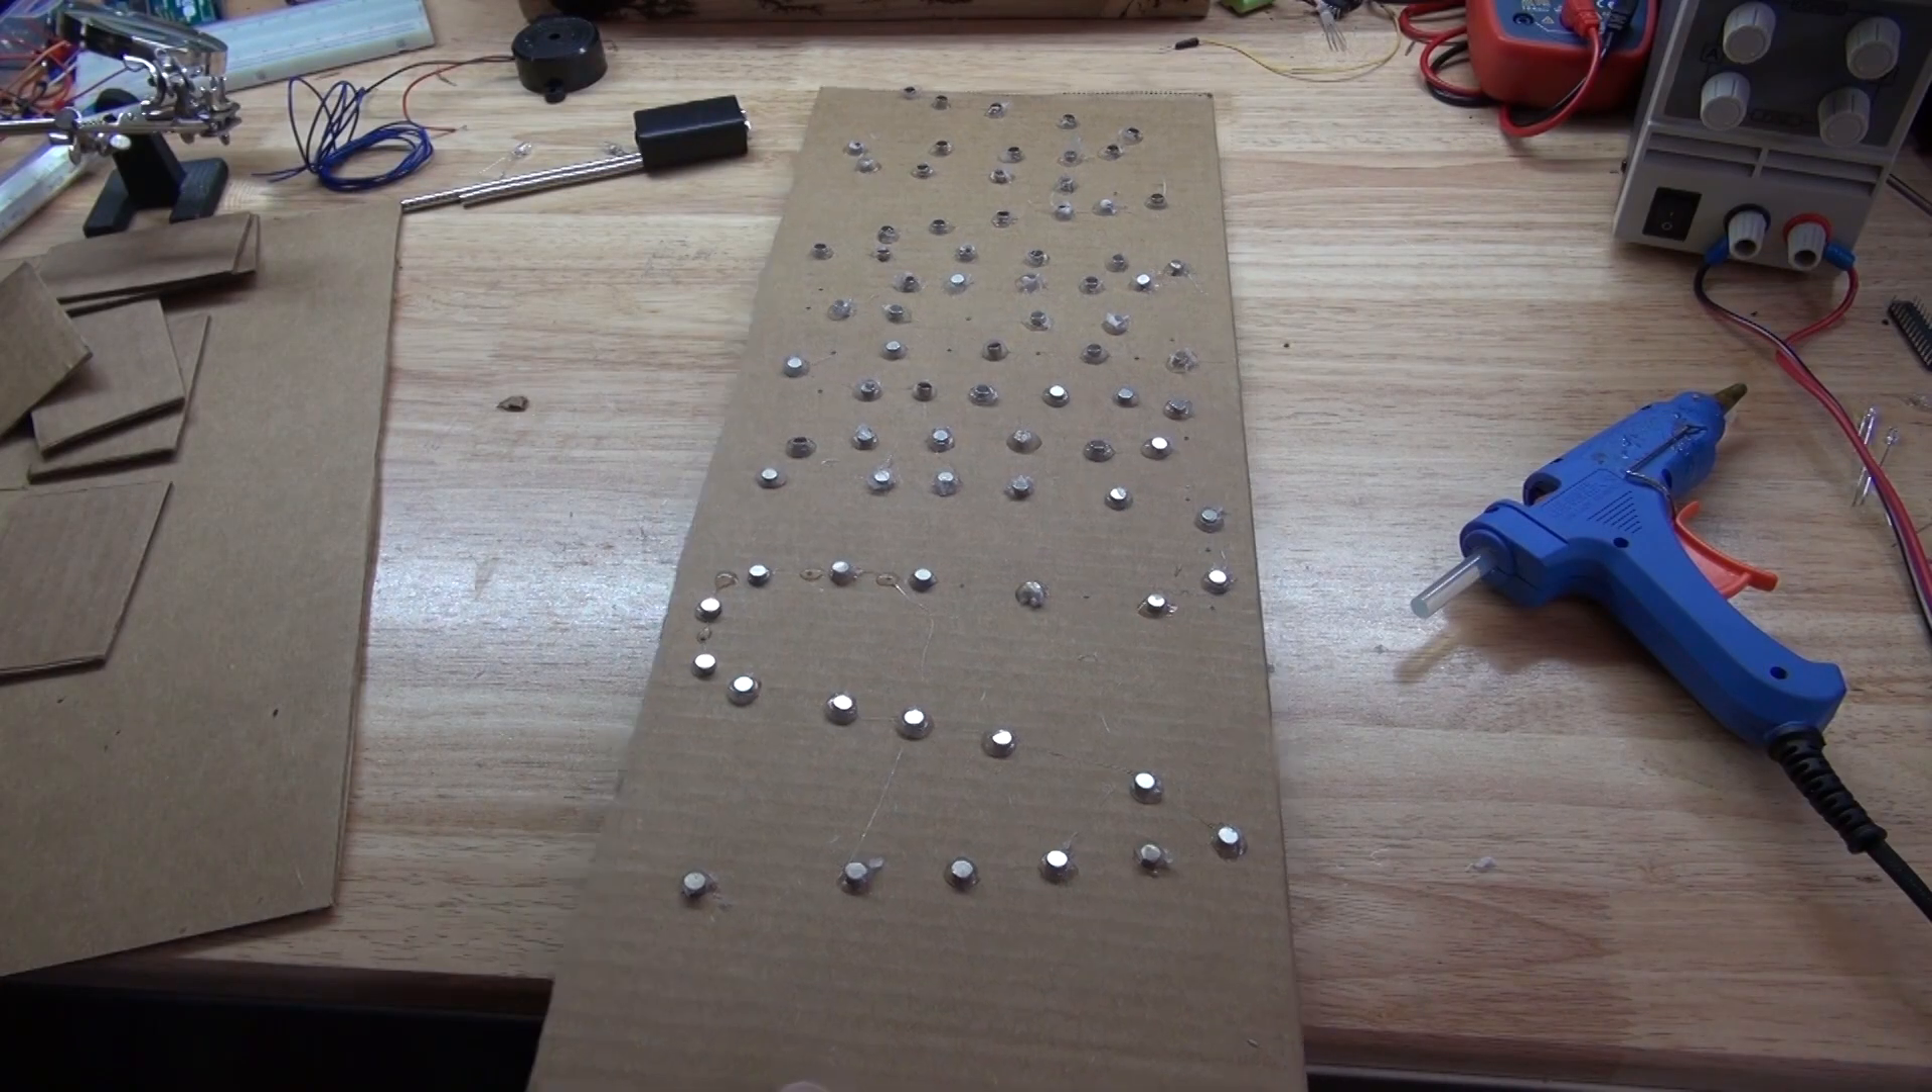And there we go, all the magnets are now in position.